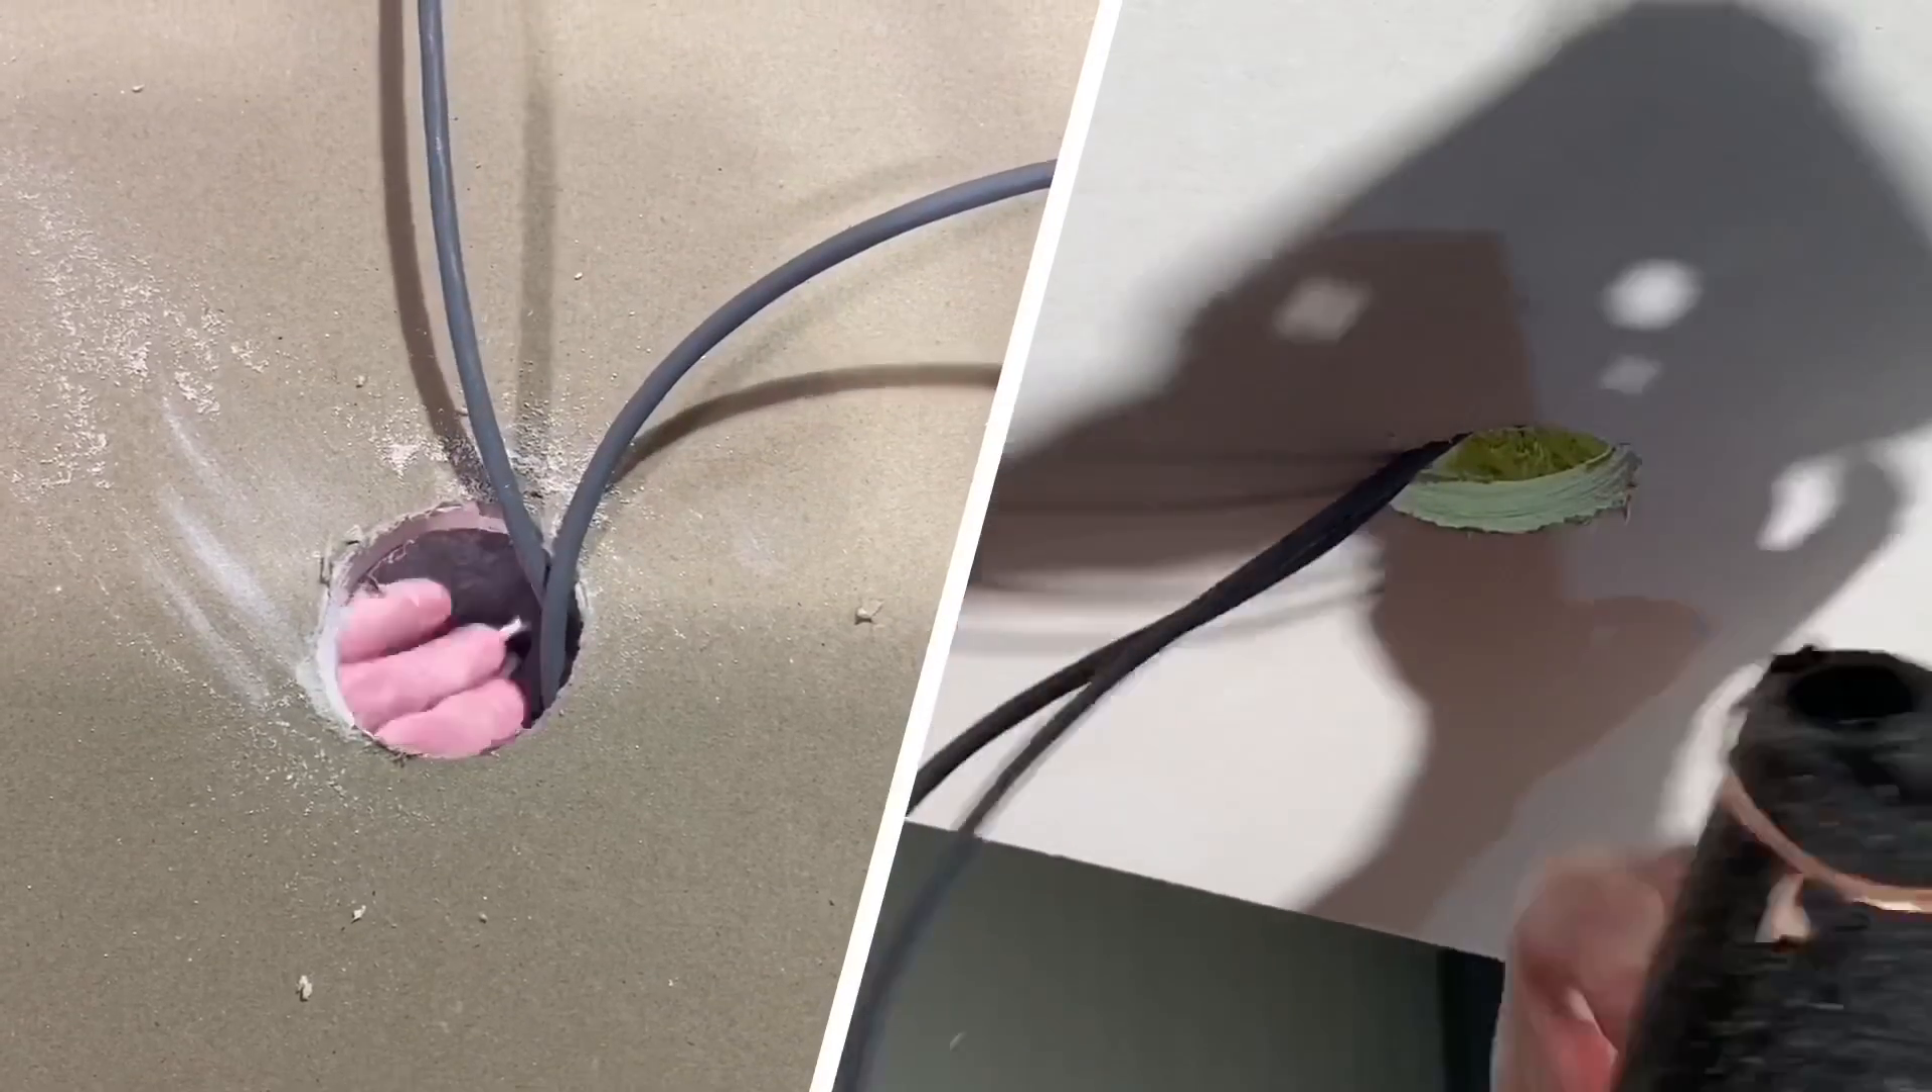I had my cables pass through one of the holes.